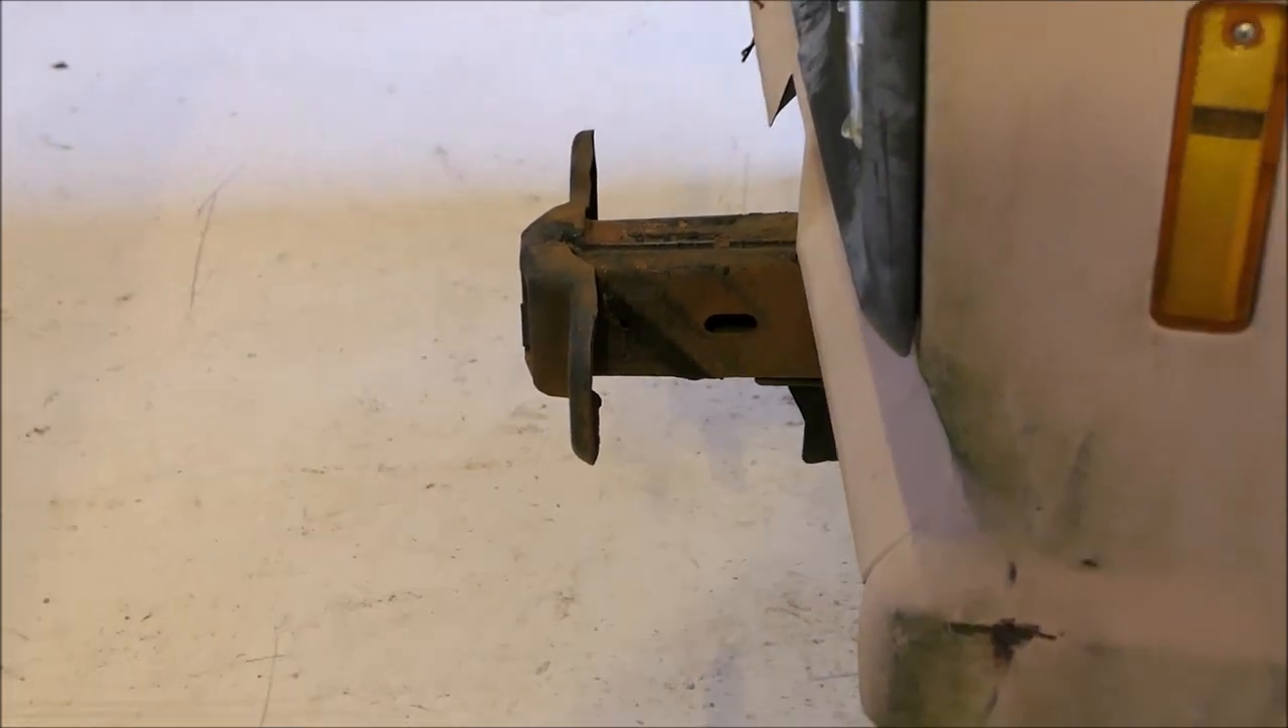See the frame right here in the front is sticking out way too far.